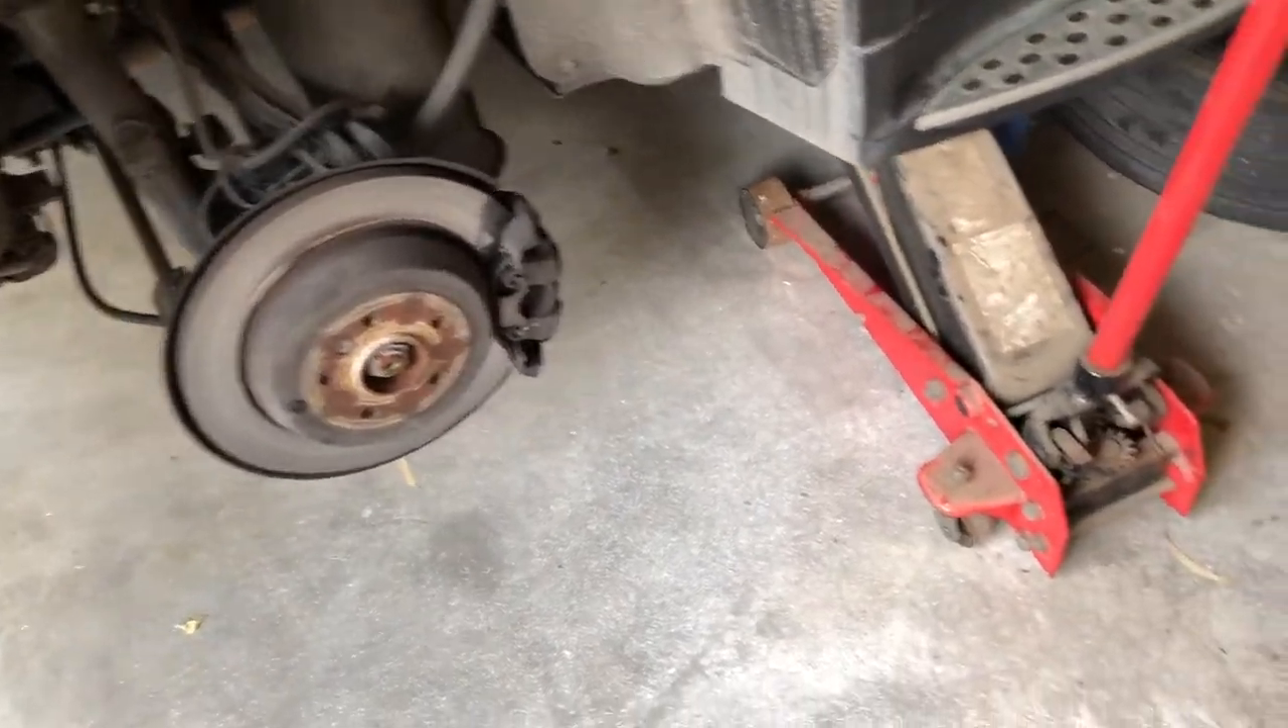Alright so the next thing I've done is take that rear right wheel off but I just want to run through a few safety things.